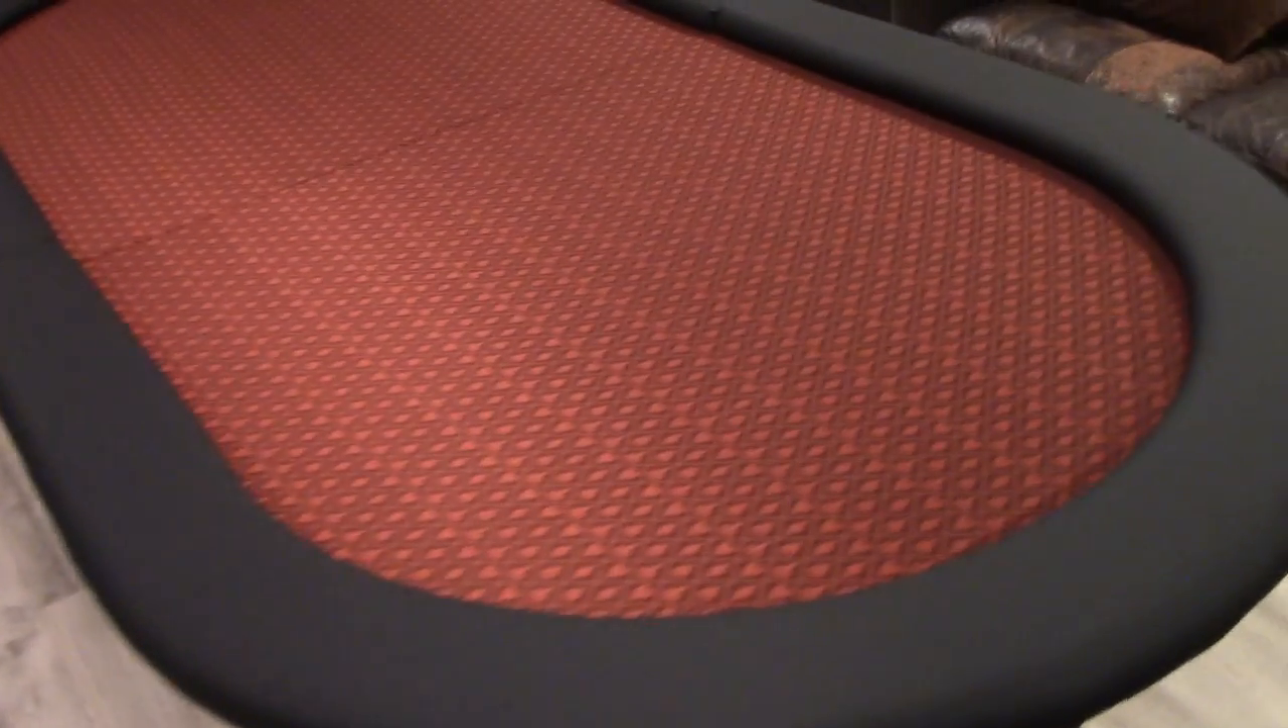So here's what the table looks like with the rails on.